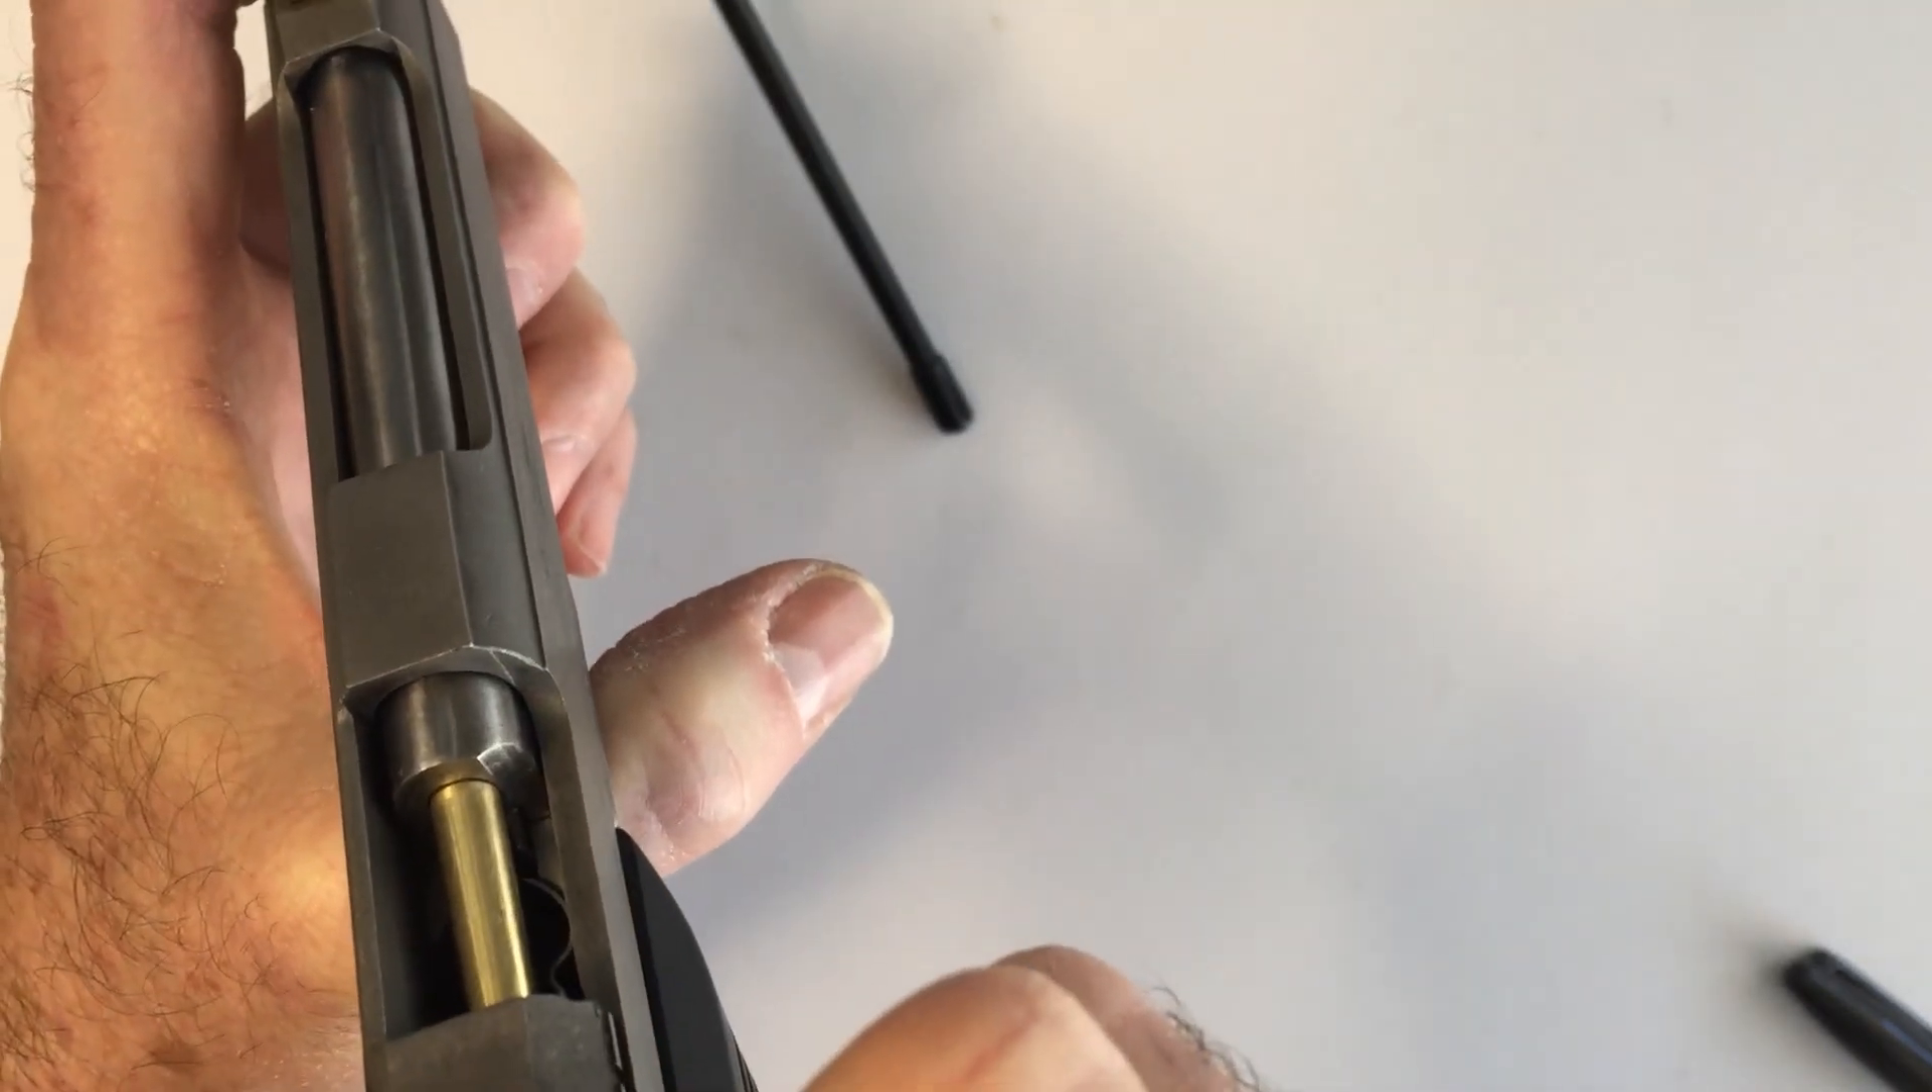And the edge of the casing, here we go, is hung up on the back of the barrel there.